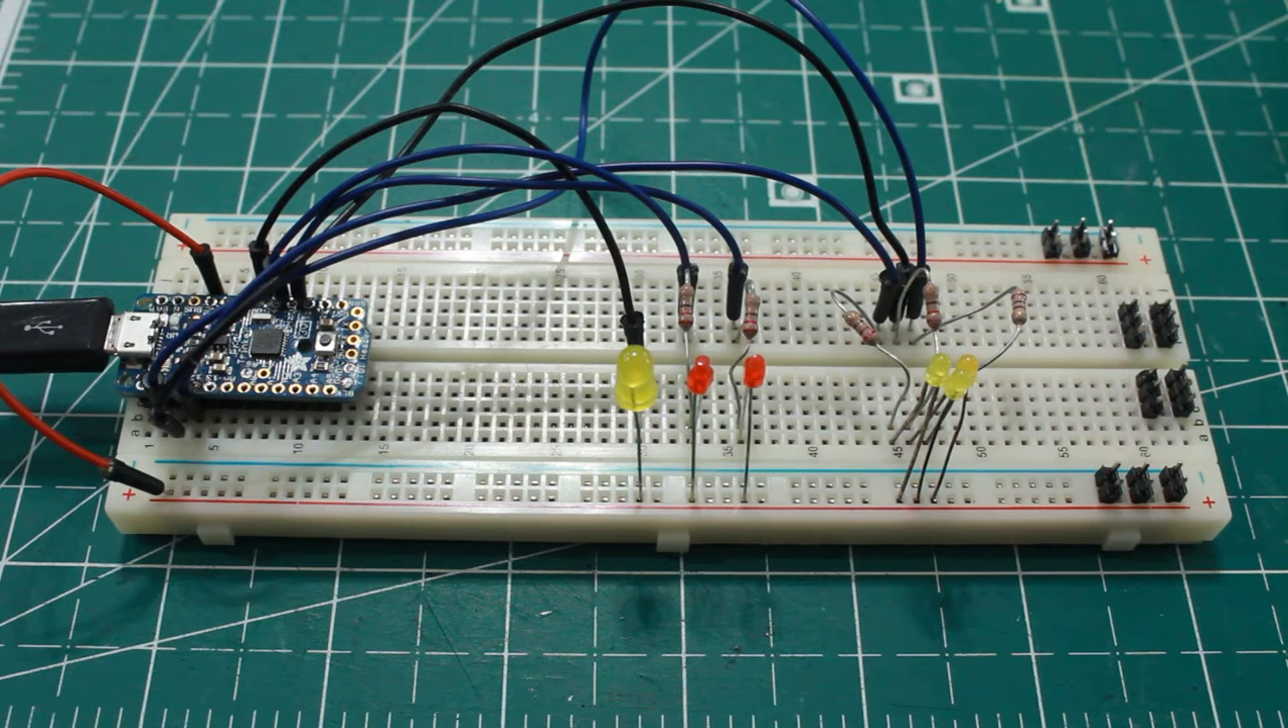All right so I've got a breadboard here all set up with all my LEDs to test my coding that I've been doing for the Arduino trinket board.